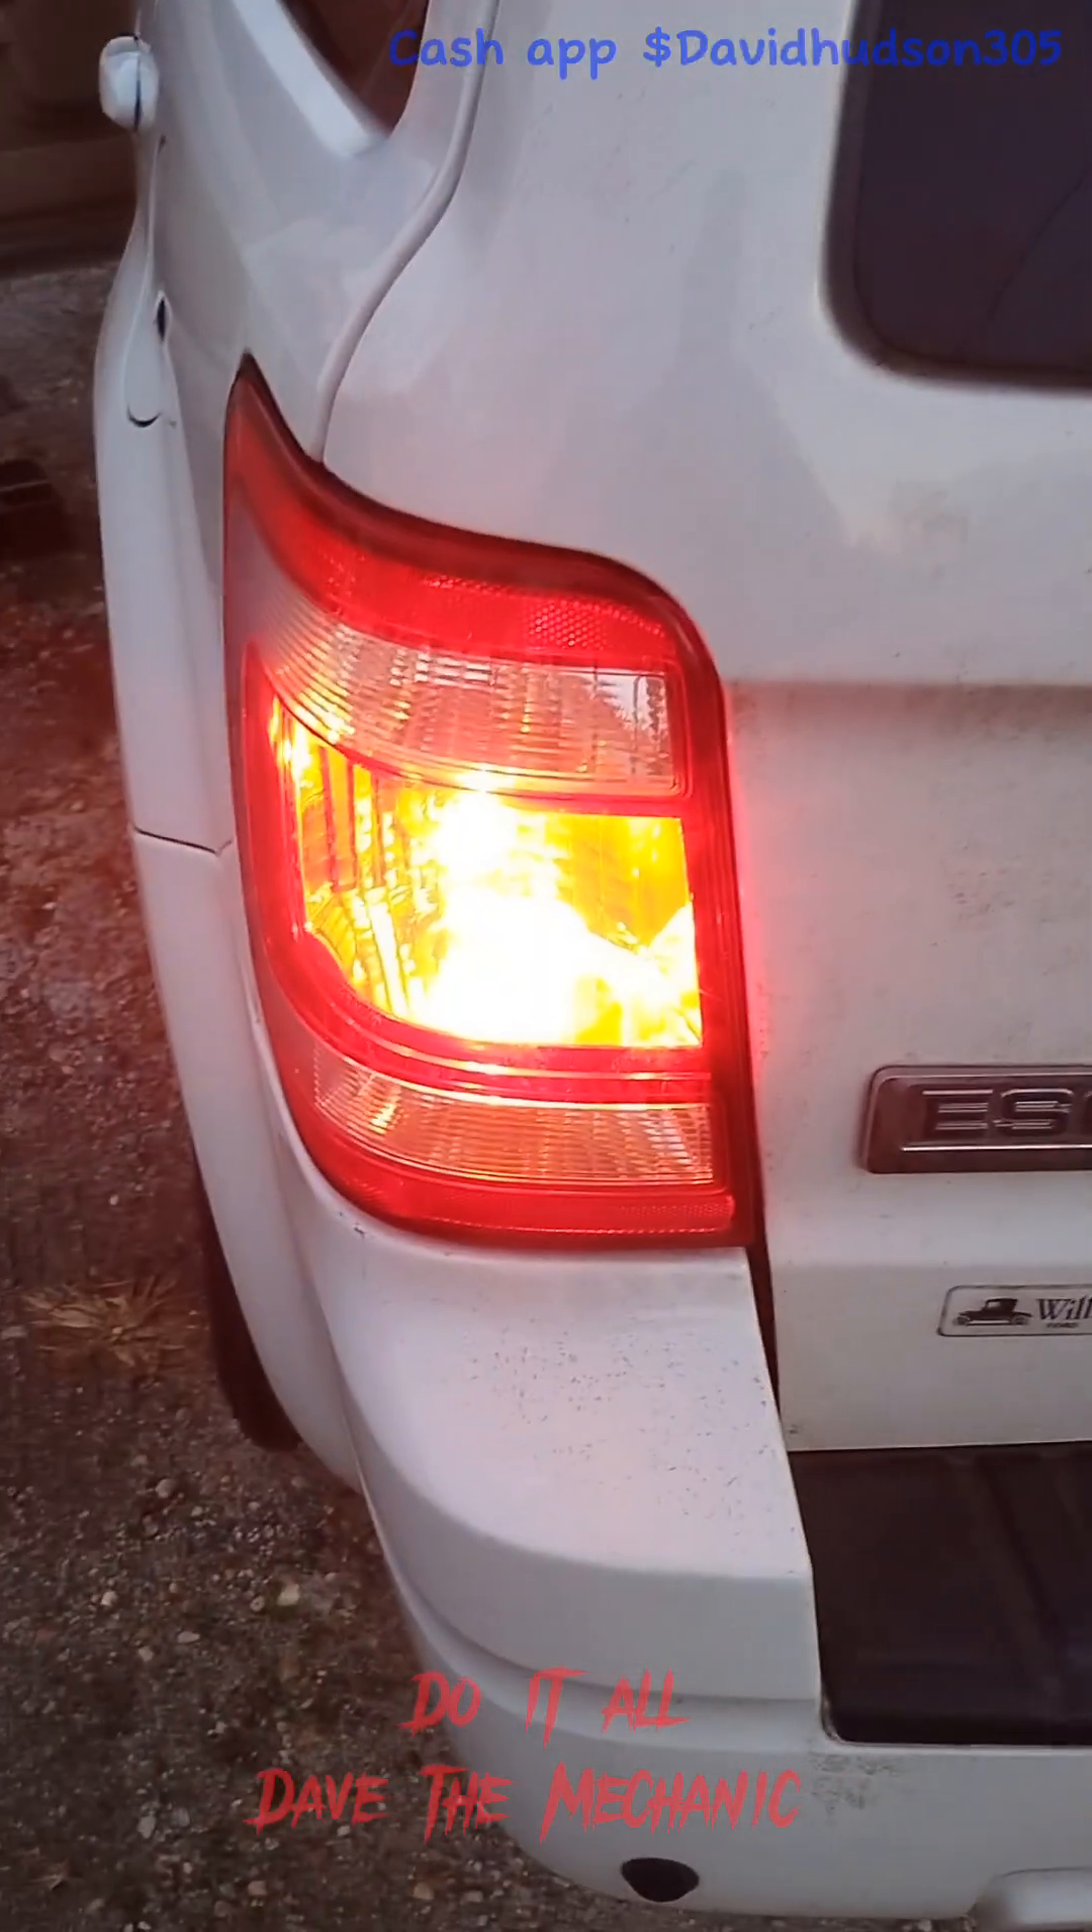All right so I have all the bulbs back in and the light is working now.